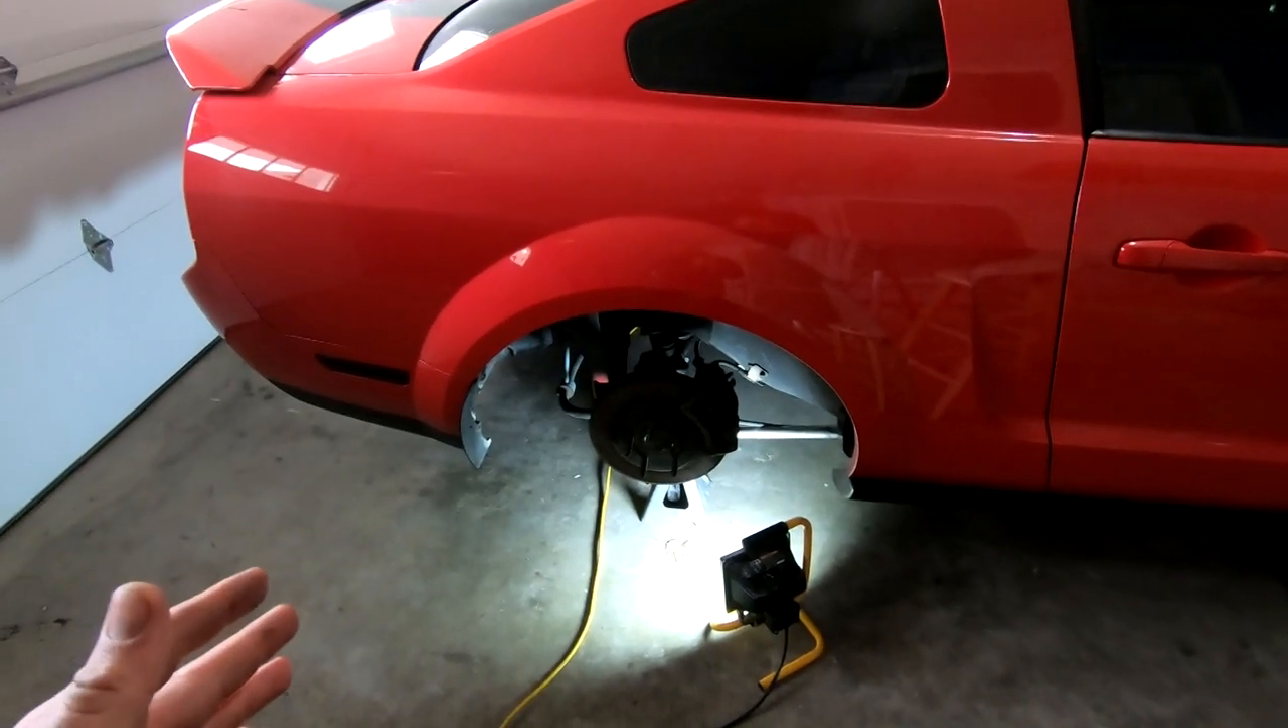Wheels are off. I'm going to leave the brakes on for now.